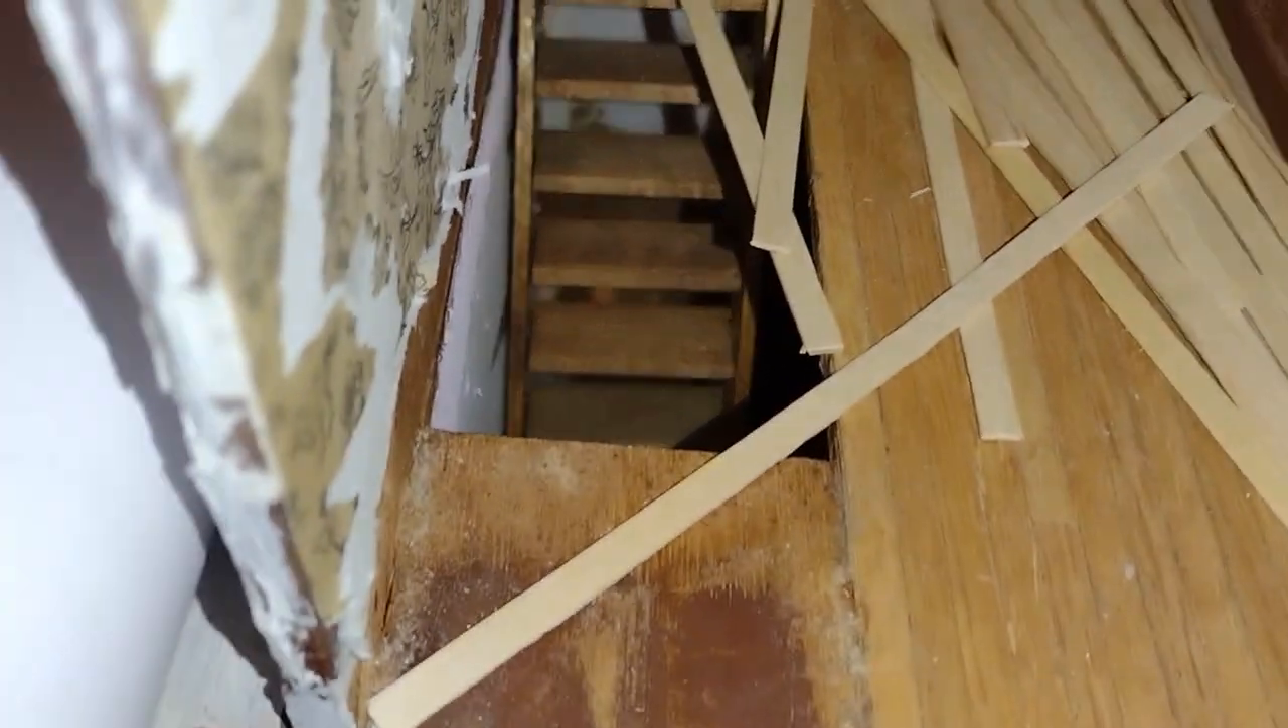Now you see here I've placed my open staircase in the stairwell hole.